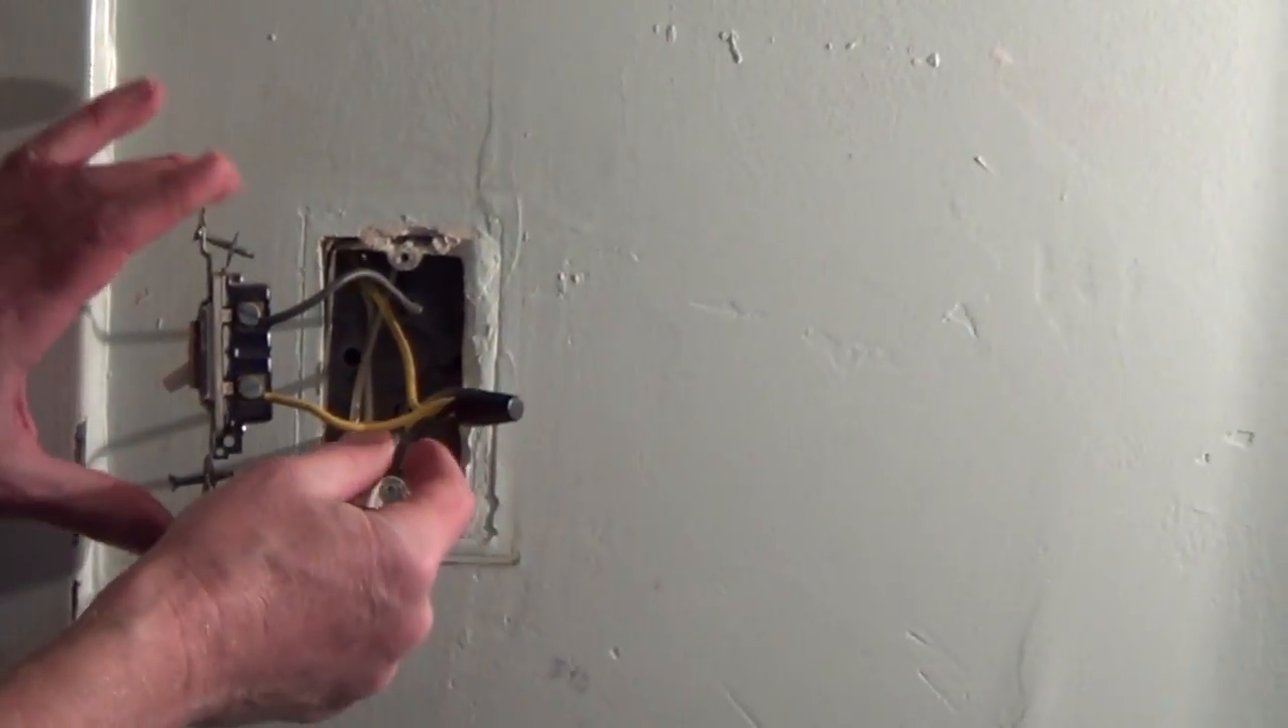So I removed the two screws and pulled the switch out of the box and in this case we've got two wires going up to two different lights.